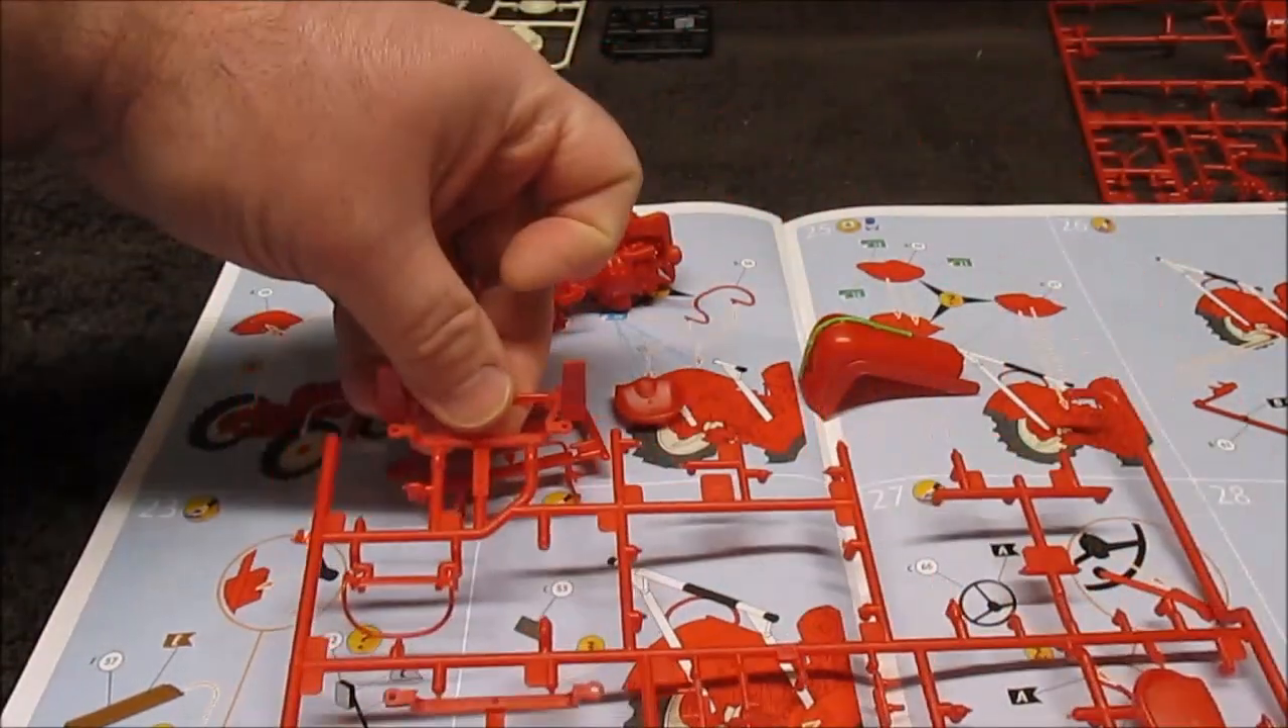I'm going to be shooting it with a brighter, glossier red, but as you can see, there's a good amount of parts left on the trees.